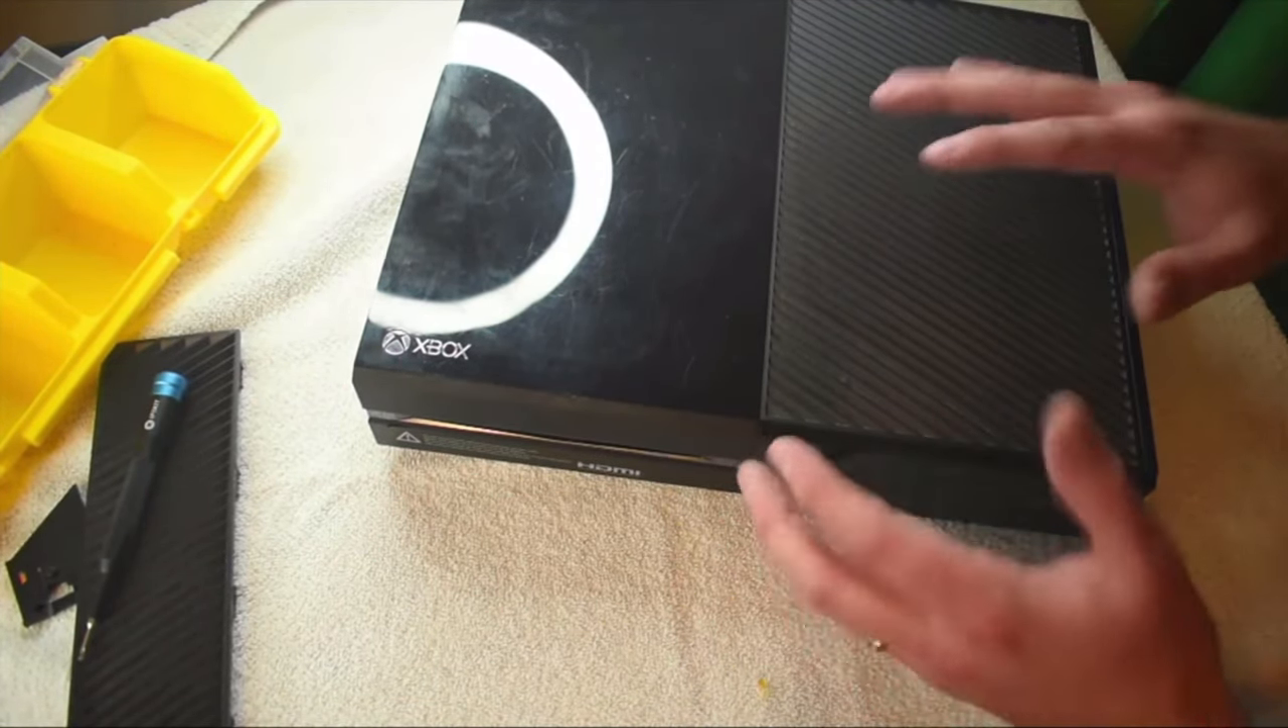And it goes in just like that and now the case is put back in two halves.